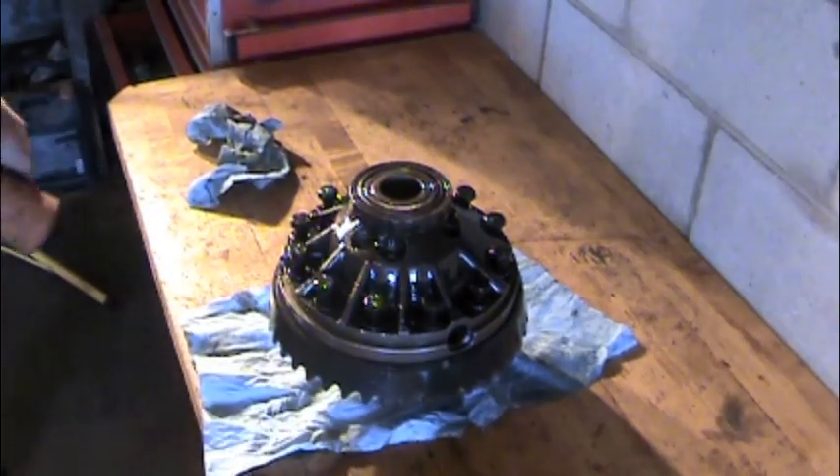With the G80, or GovLock, now out on the bench, we could remove the ring gear and disassemble it to see what happened.